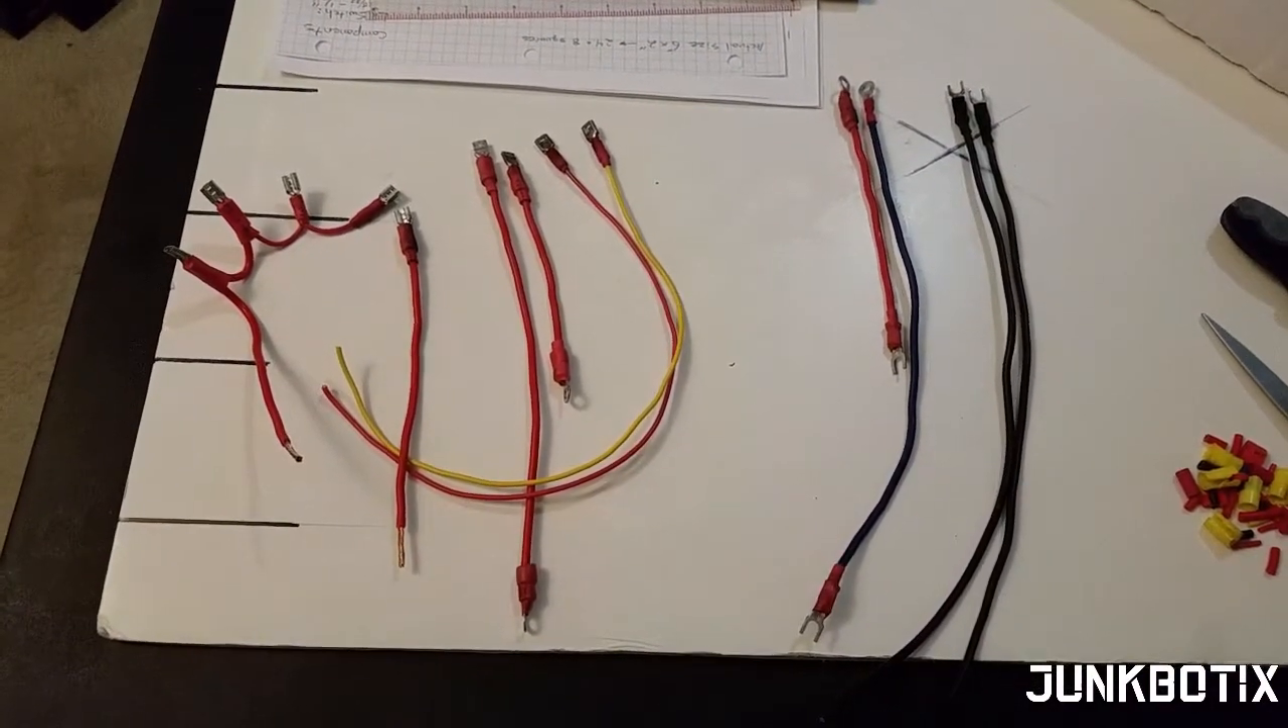So I finished crimping up the main wiring for the, uh, system.